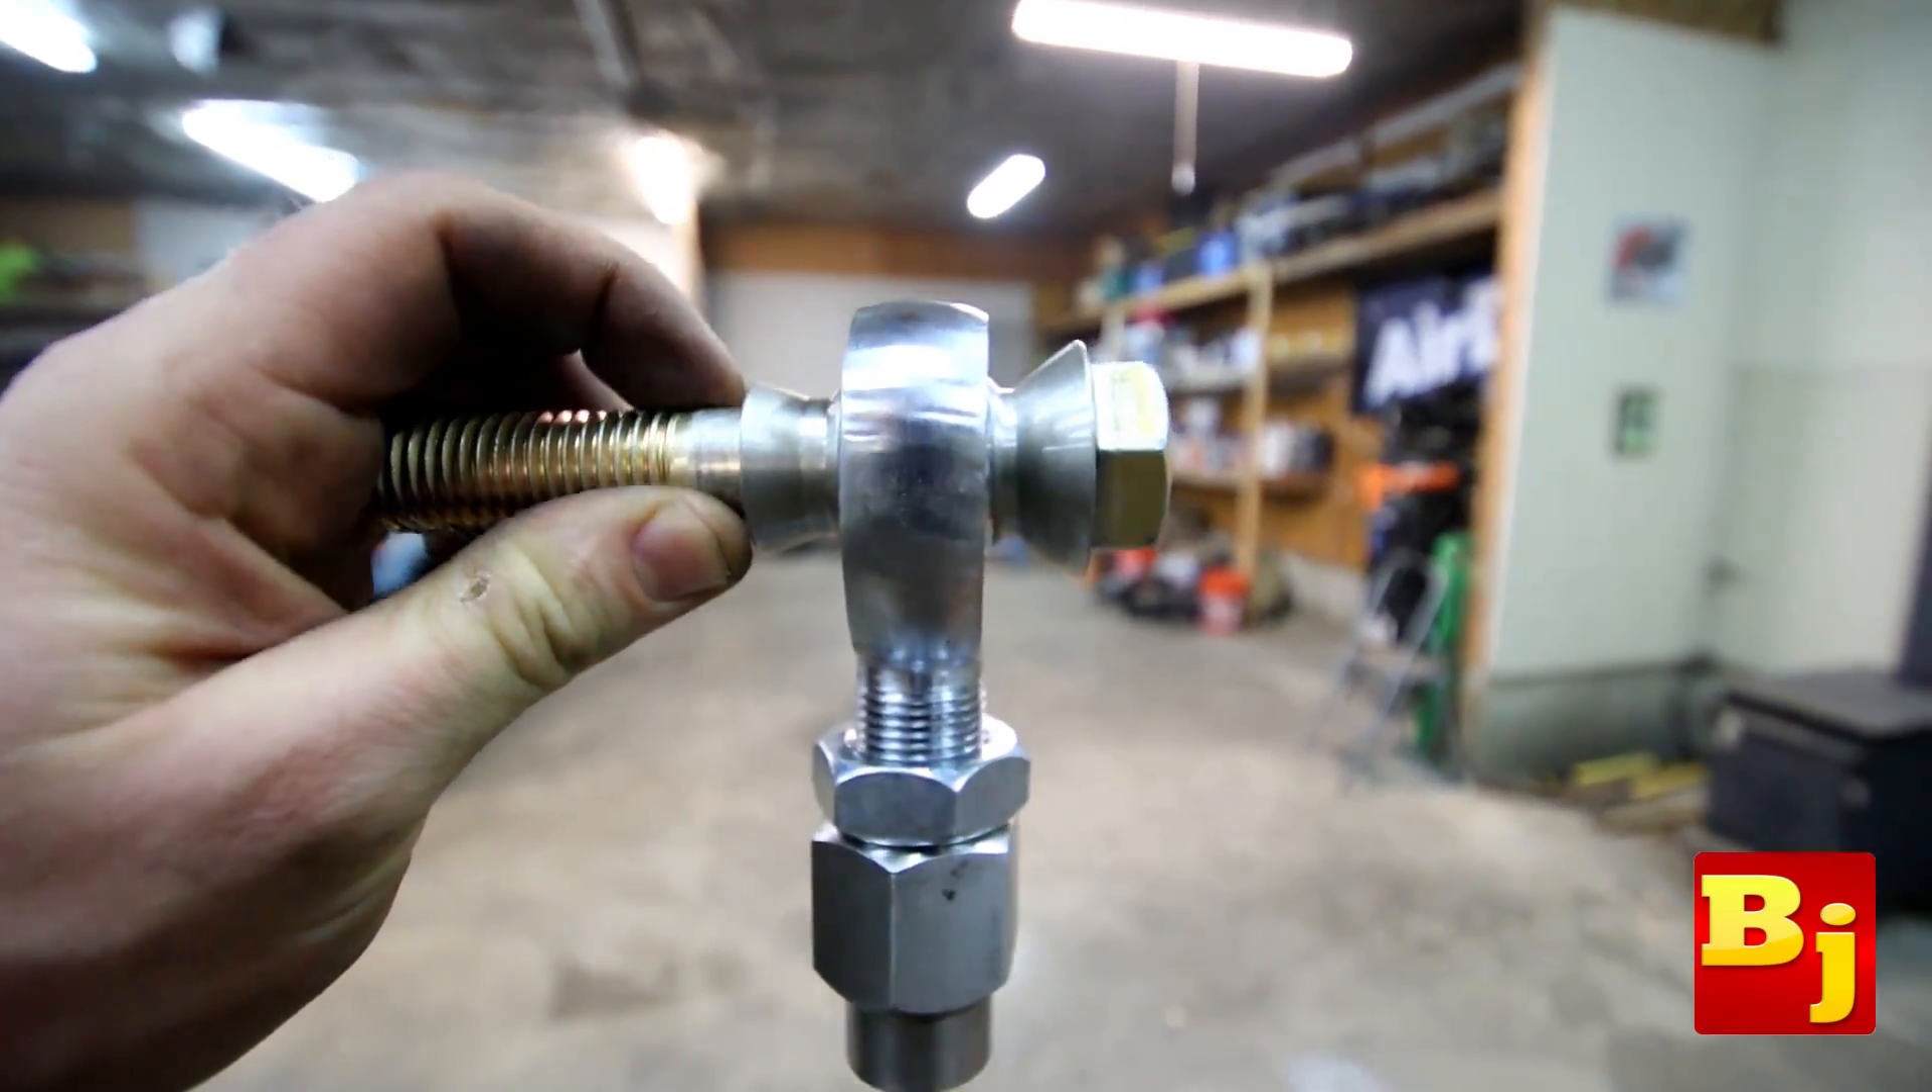You can see i've got the safety misalignment spacer on the bolt head.